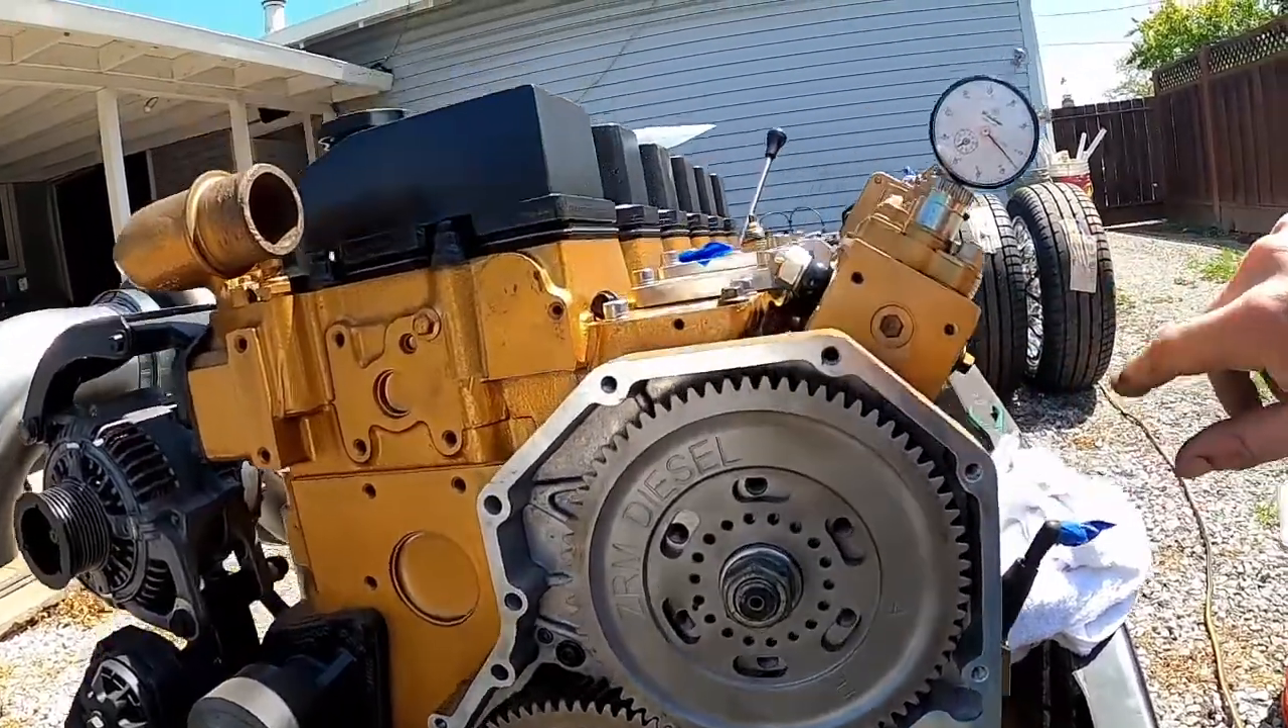Alright so we've got the valve cover back on and we'll worry about adjusting the valves after we finish up with the p-pump timing here.